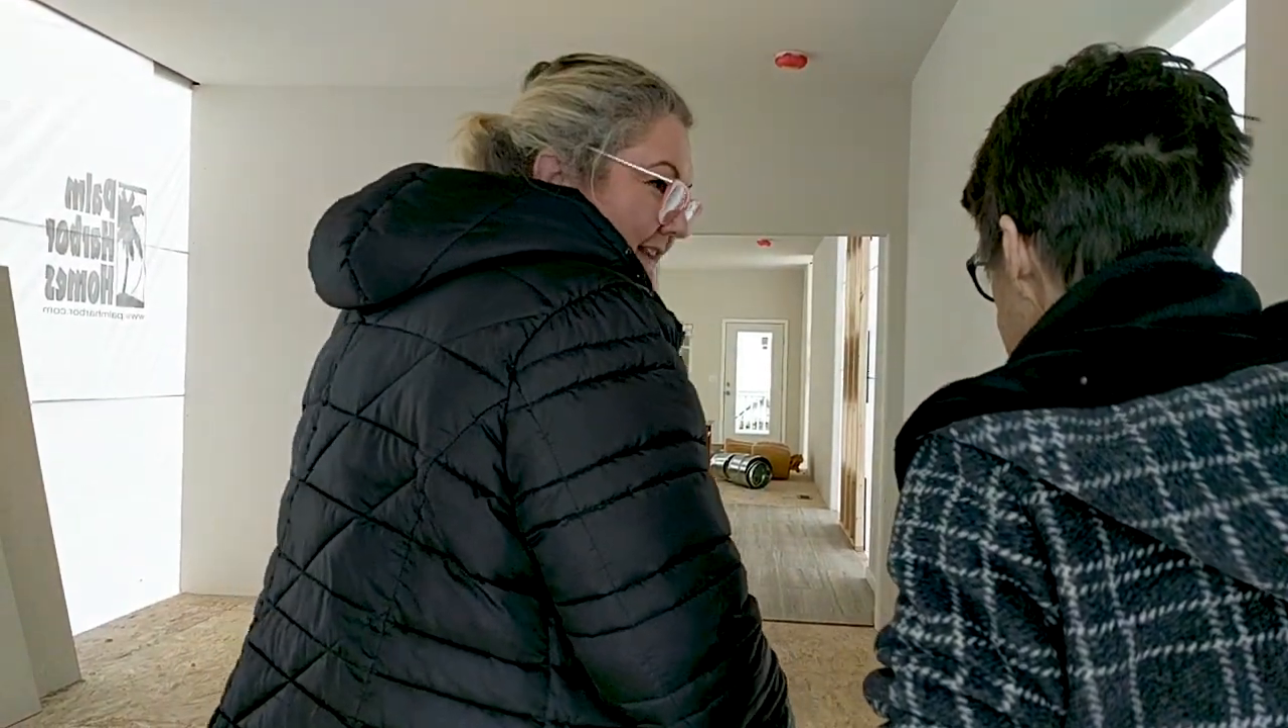We don't have flooring yet anyways.